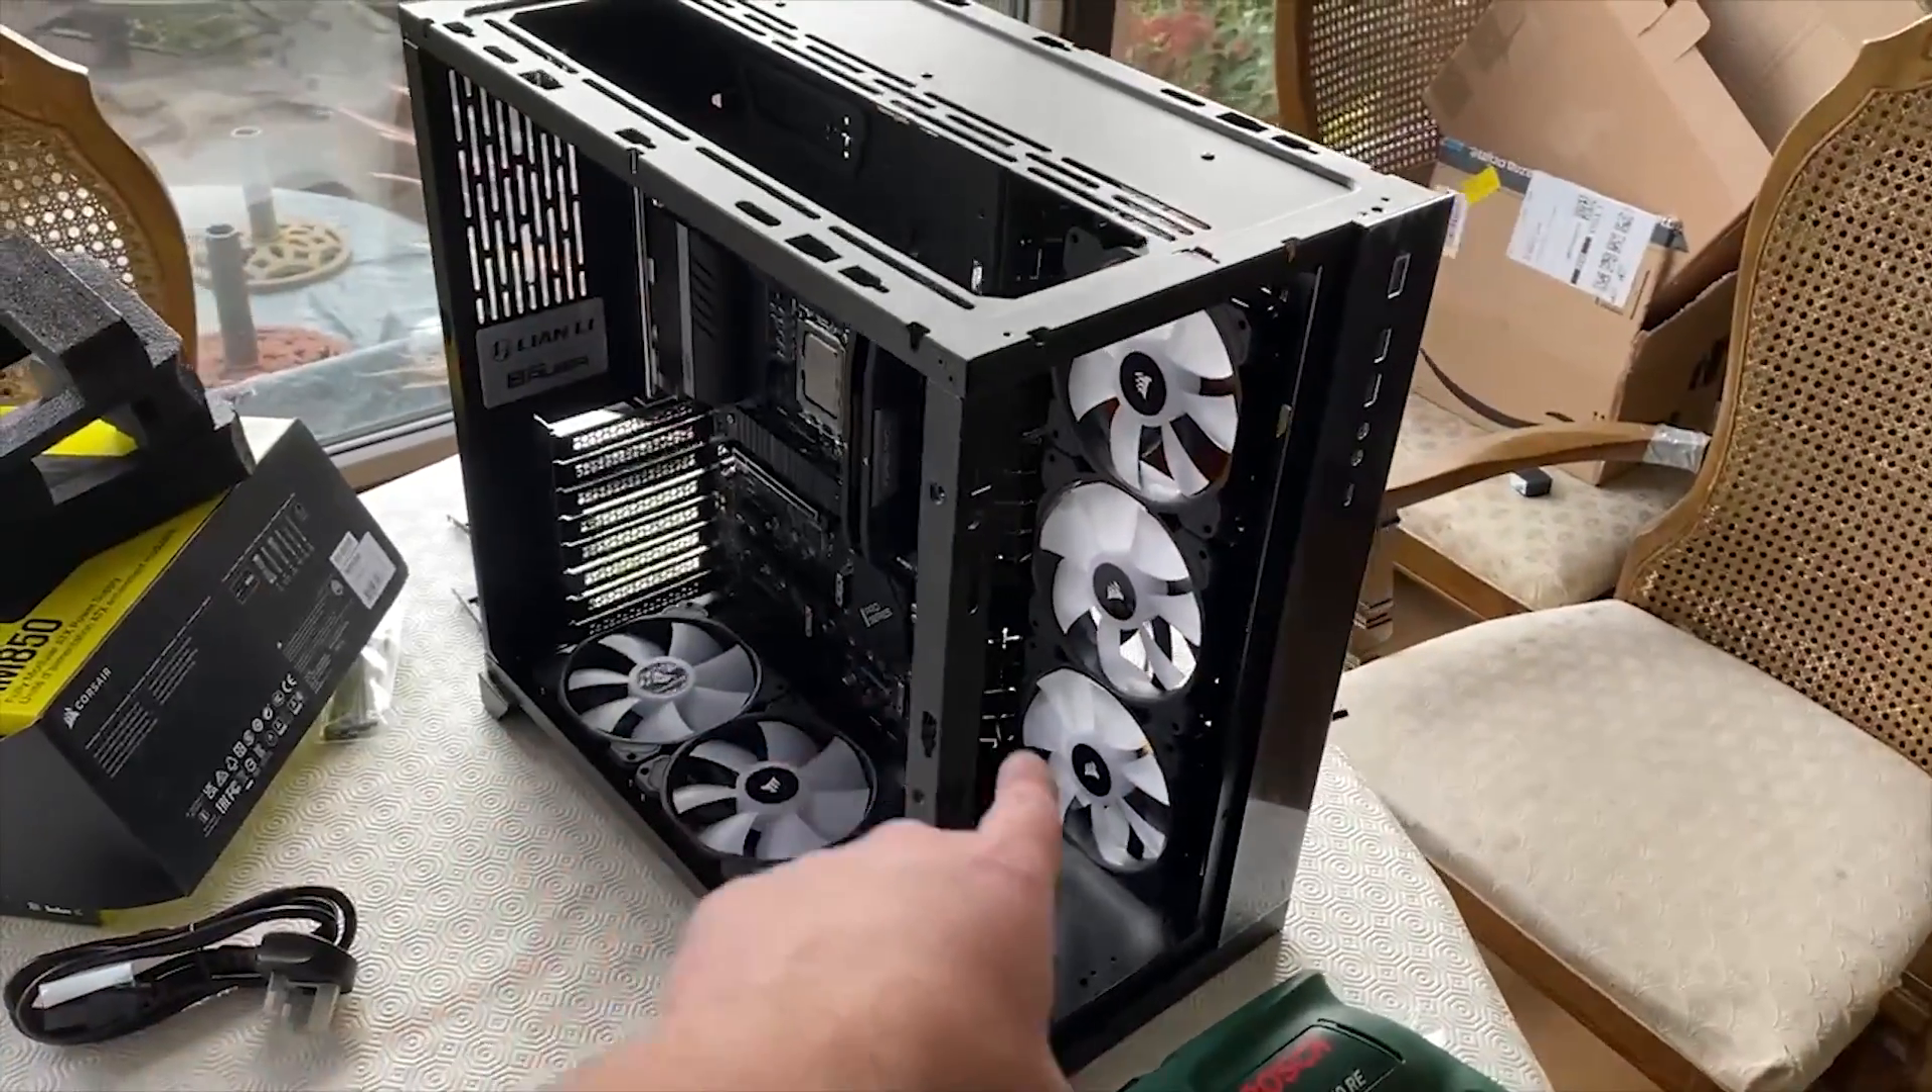Now we have all of the fans in.